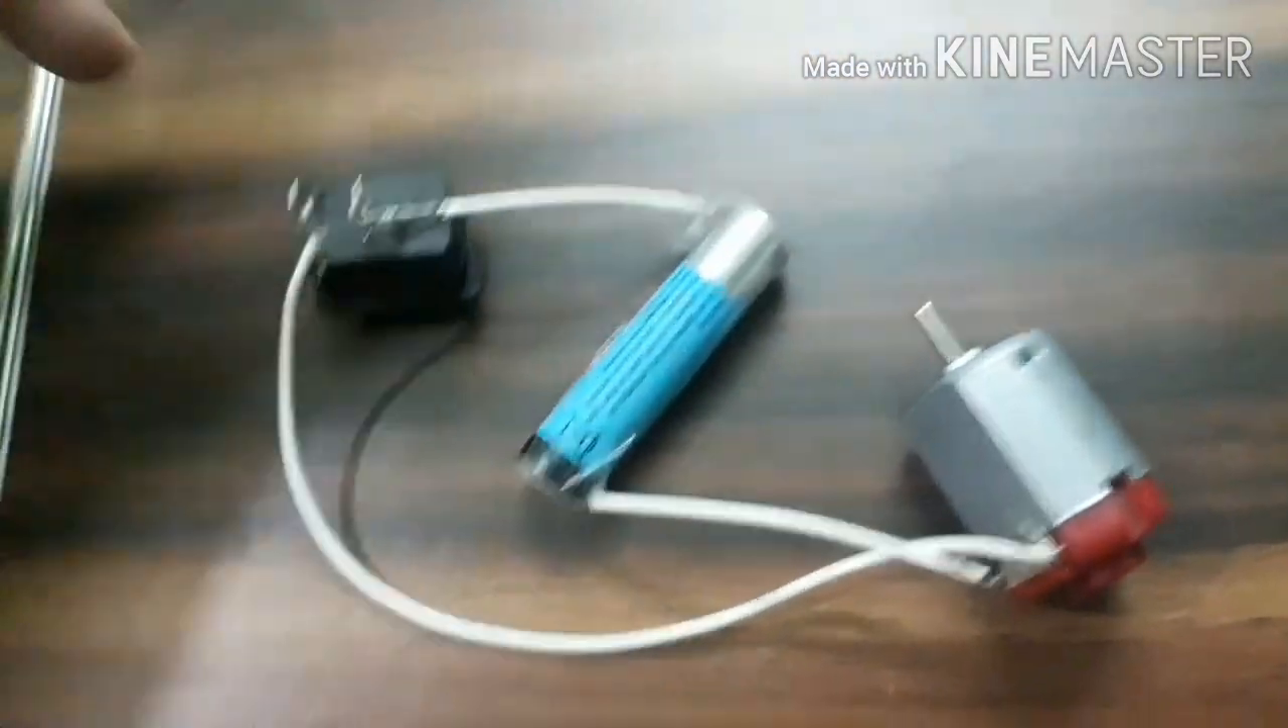Now after joining the other portion of the wire to the other portion of the cell our circuit is complete and when we'll switch on the switch our motor will begin to work.